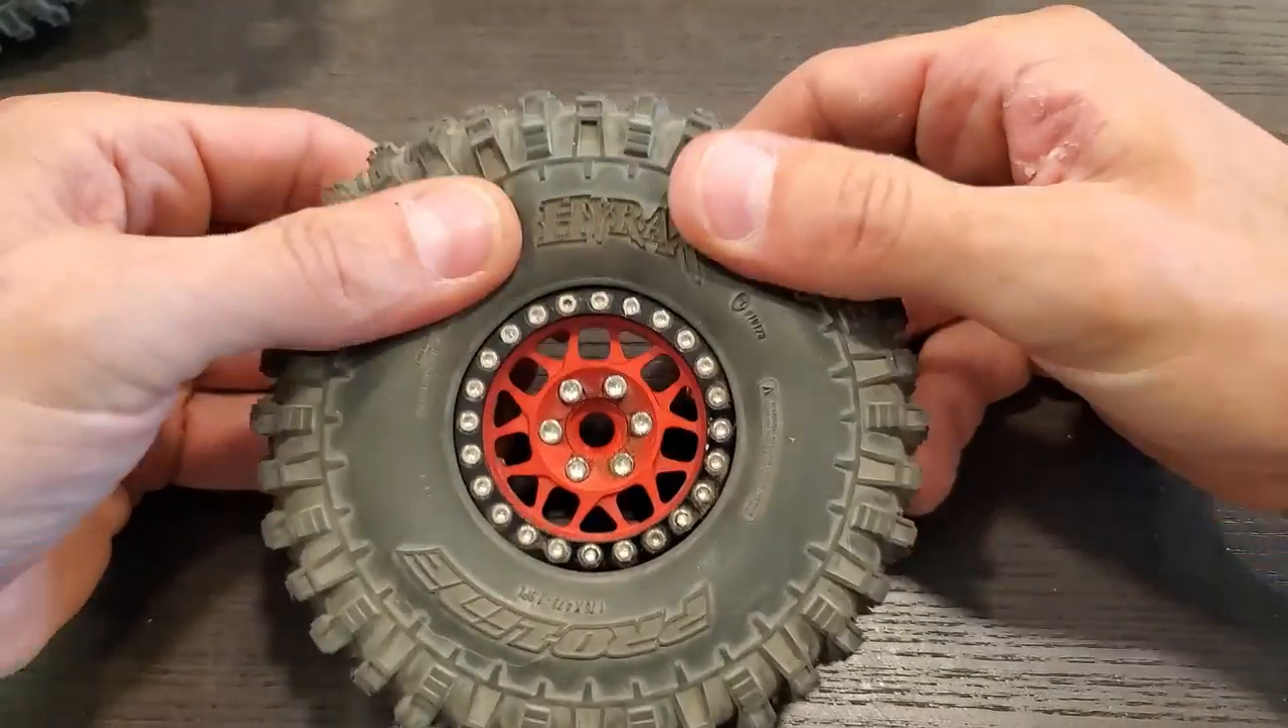Okay so I got the first tire done.